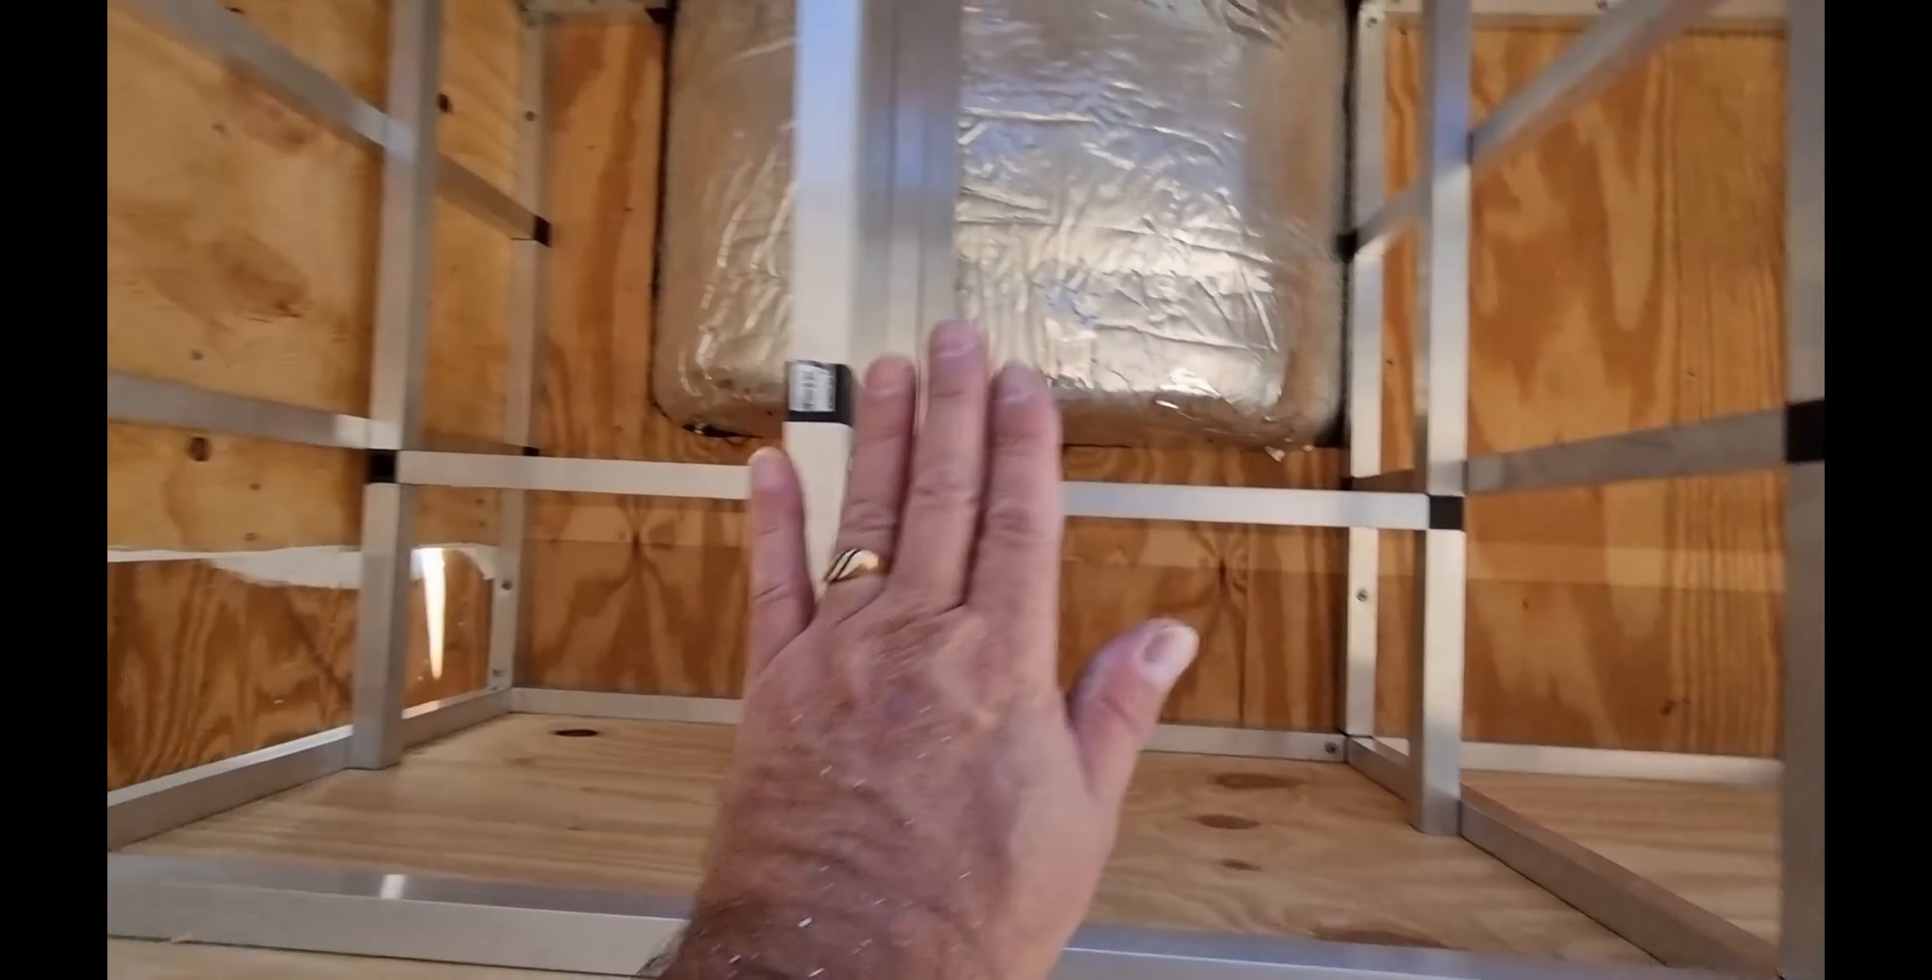Alright guys, I've now made the framing that the plywood board is going to sit on, on either side.